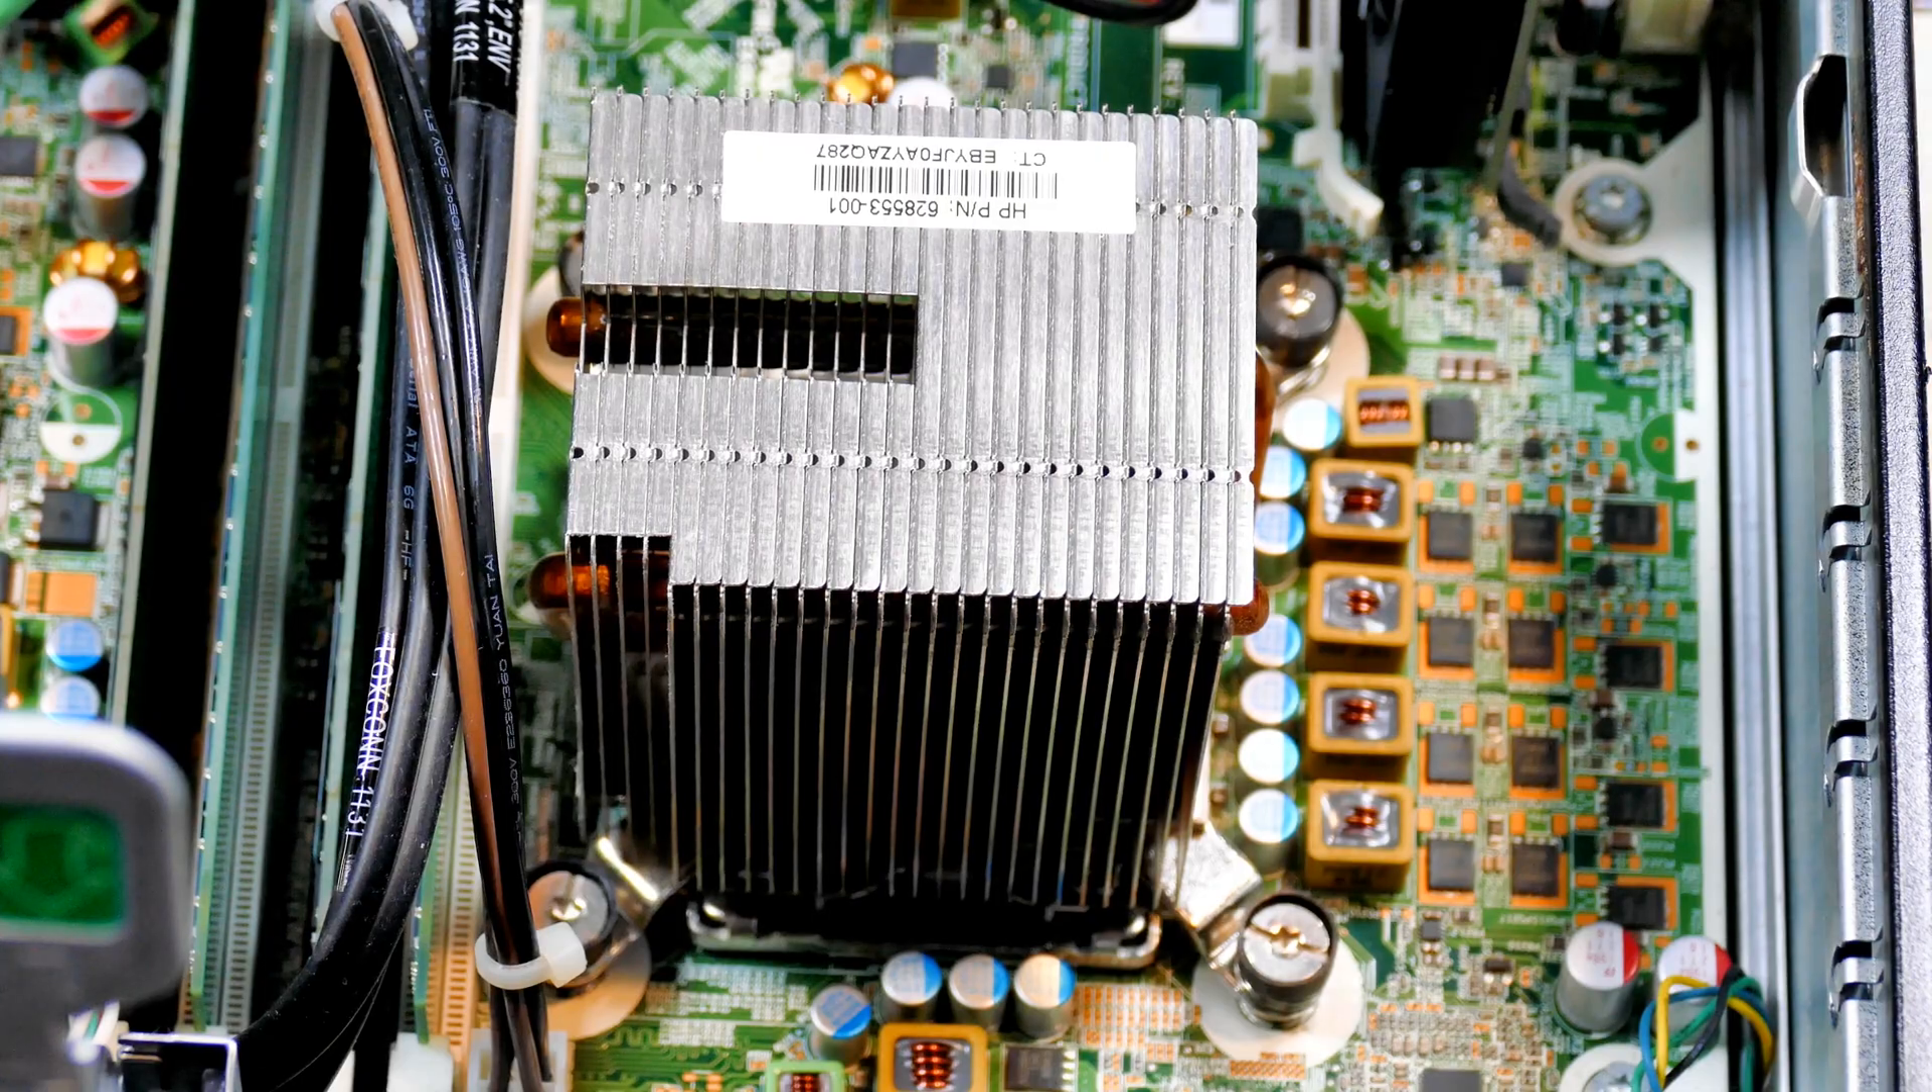So the cooler is now back on.